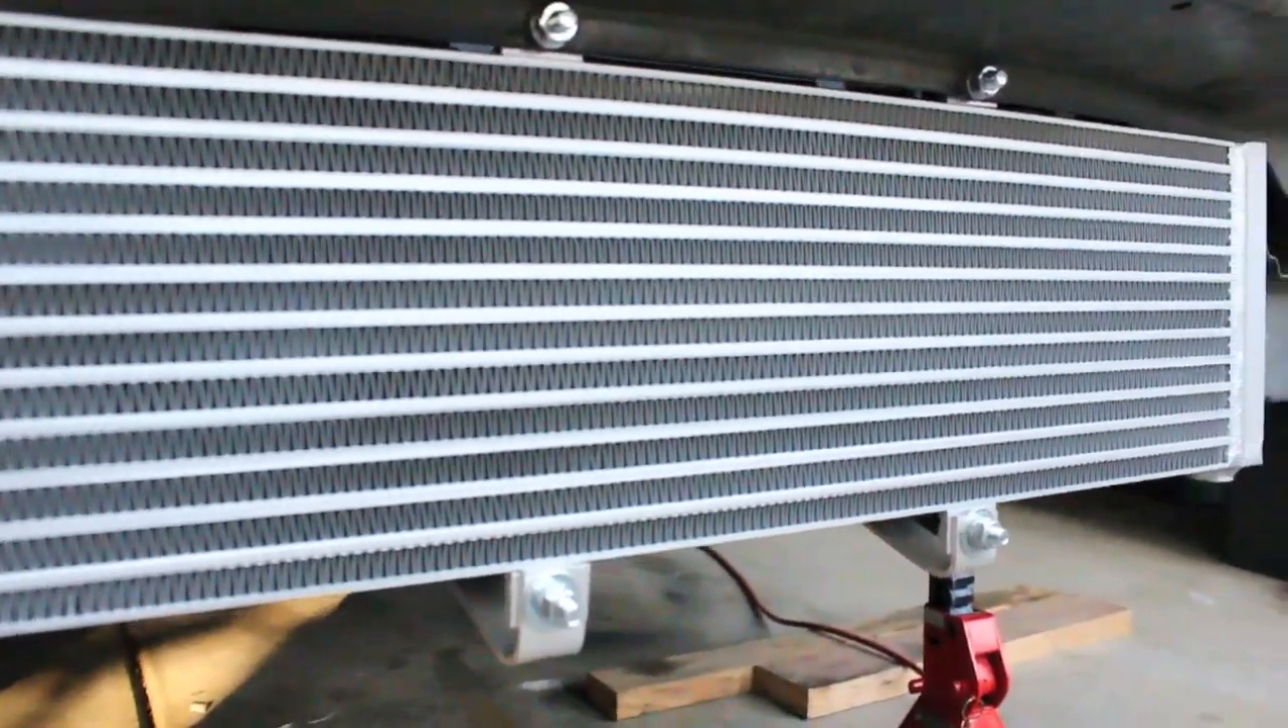Okay so we got the intercooler in.